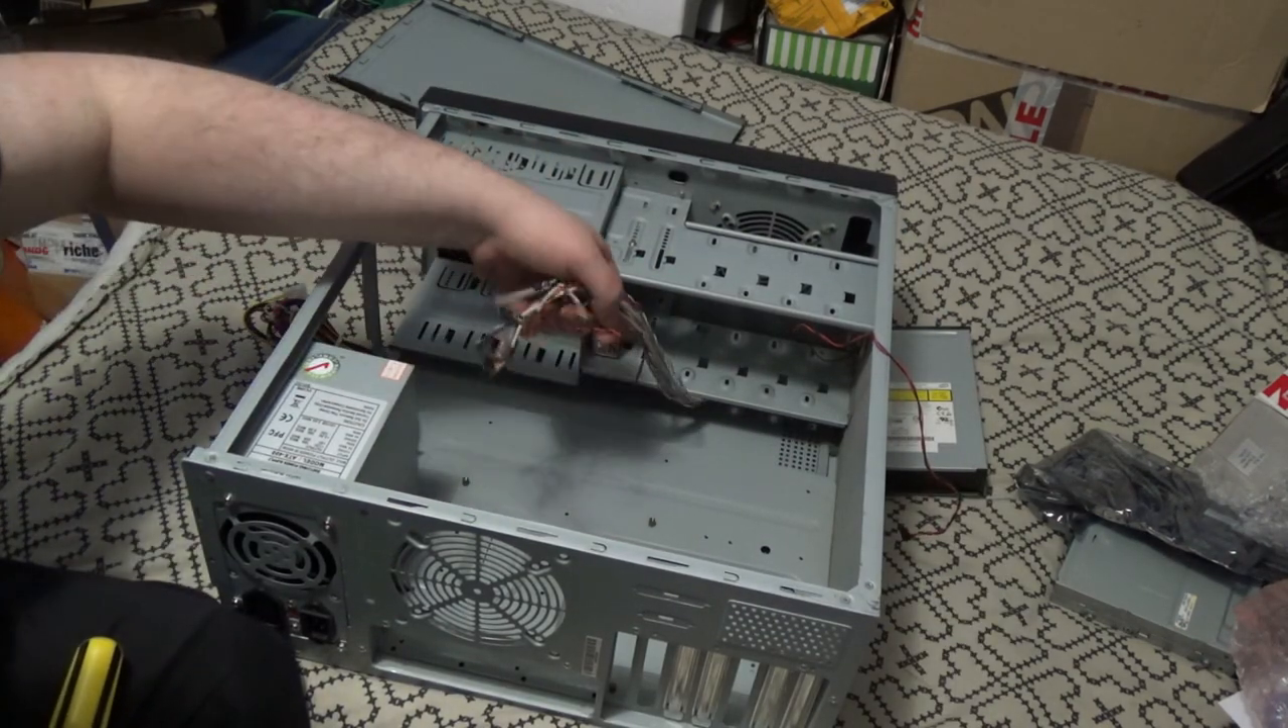Okay, so the power supply's in at least. I got it the wrong way around, of course, the first time.